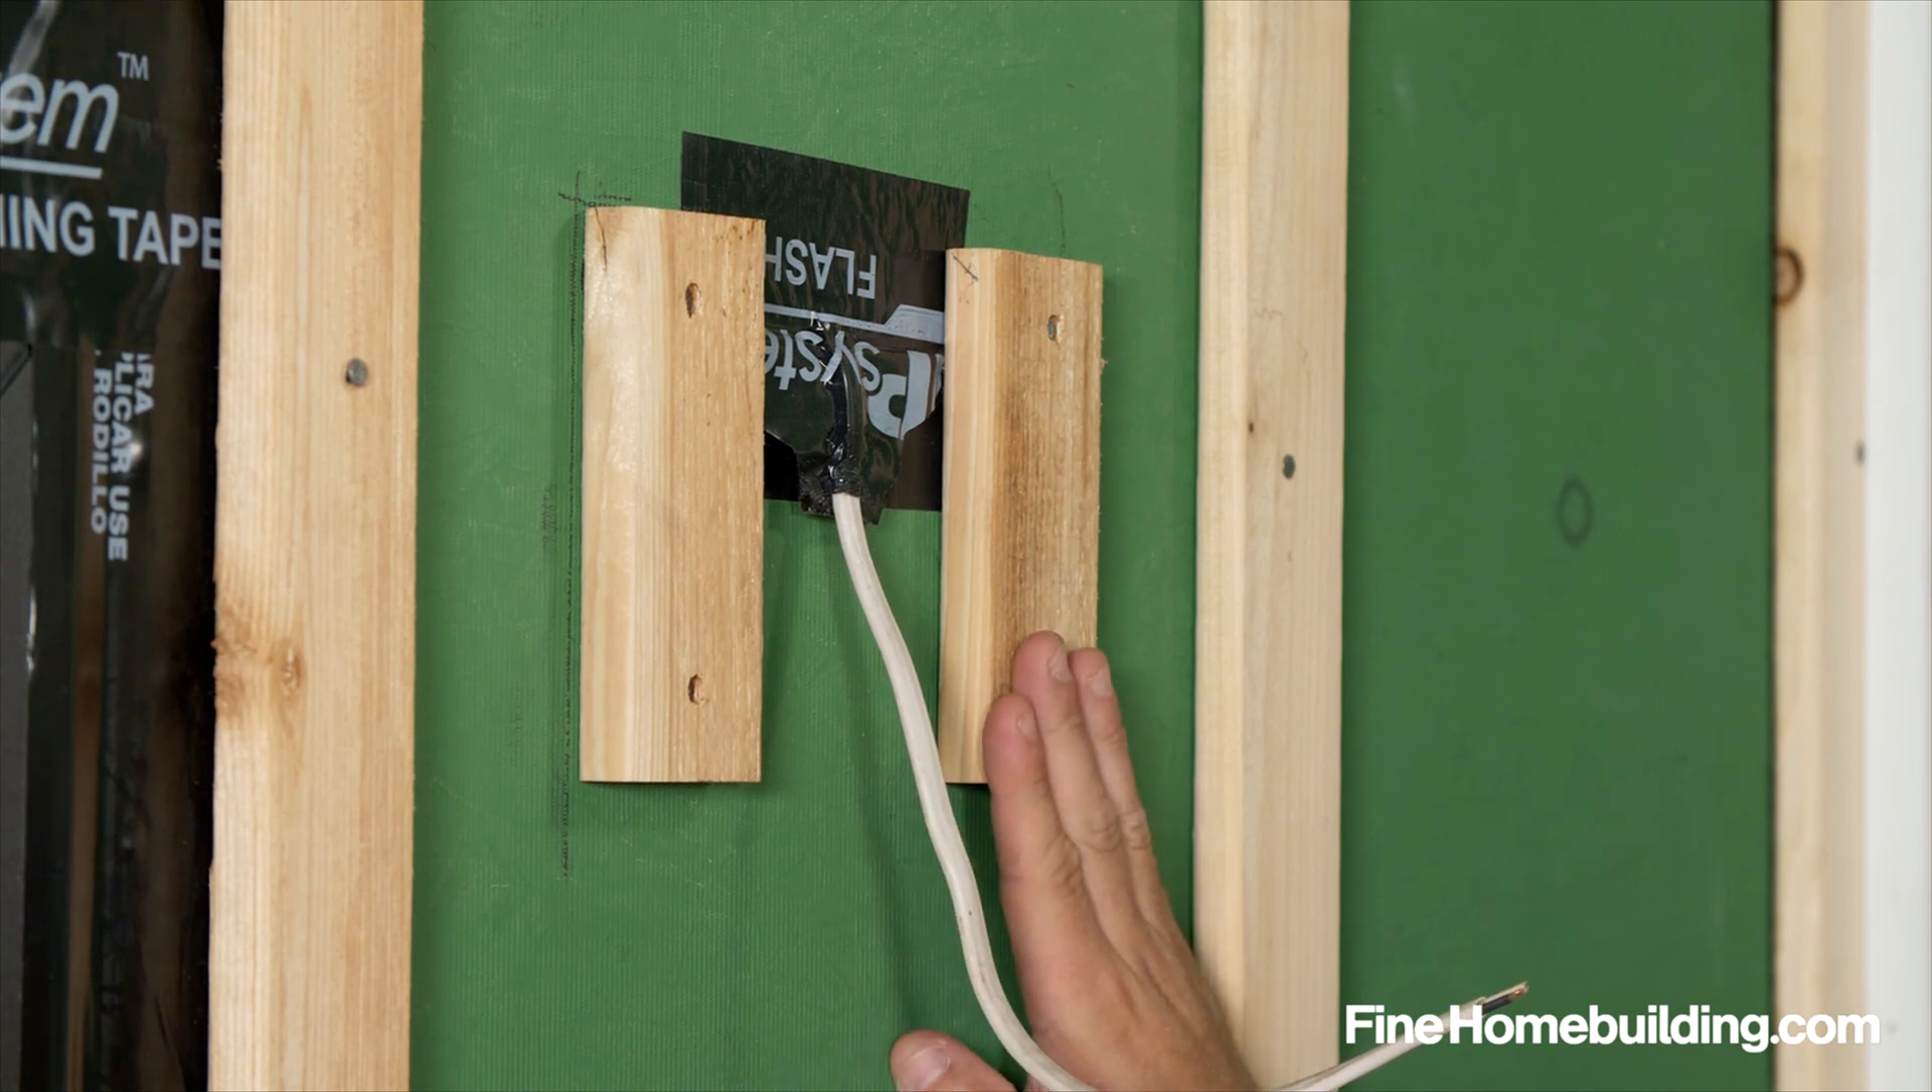You can see I've simply added some pieces of 1x3 here in order to create that needed depth.